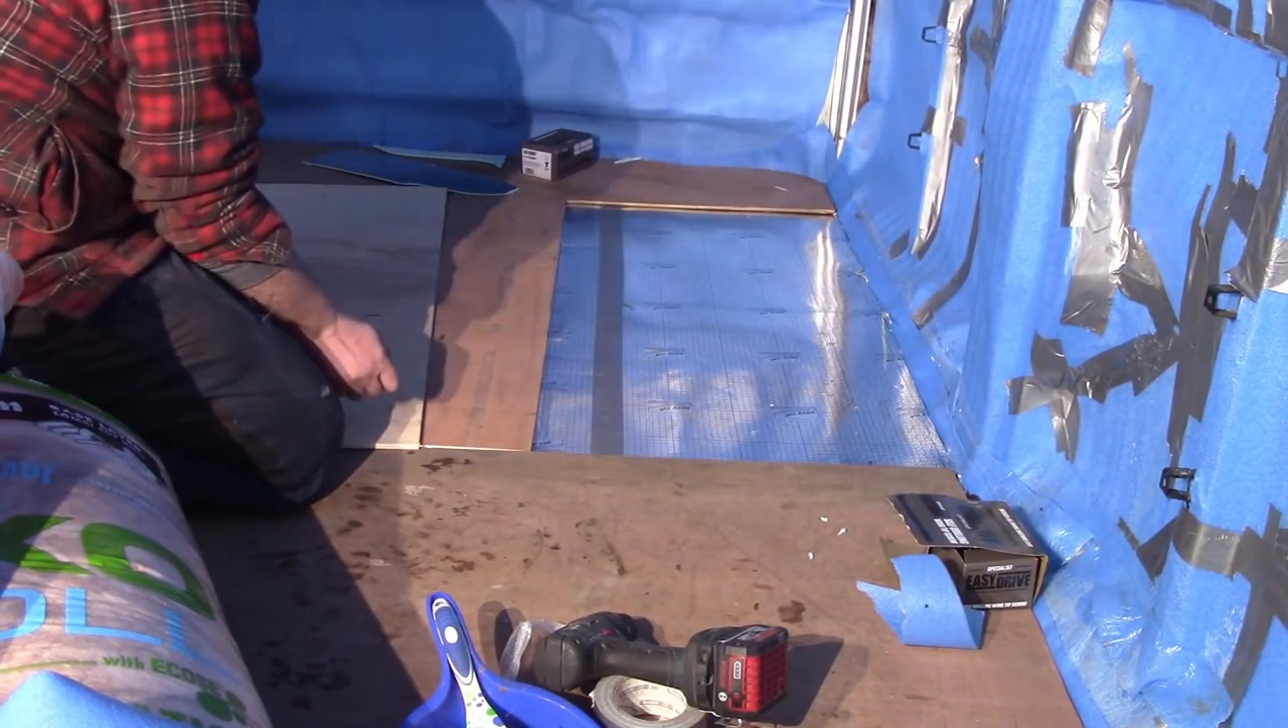Okay, so I'm just putting the last little bit of floor down now.